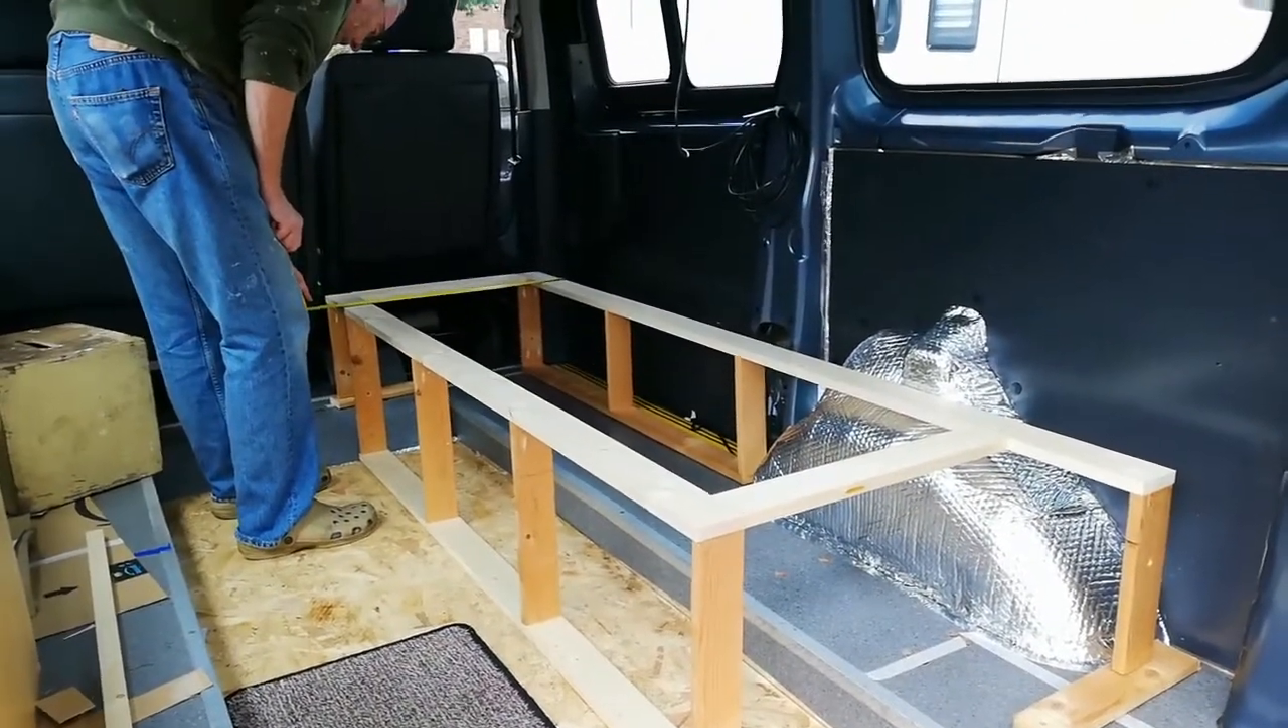And that is the main part of the bed frame a couple more cross supports to put in.